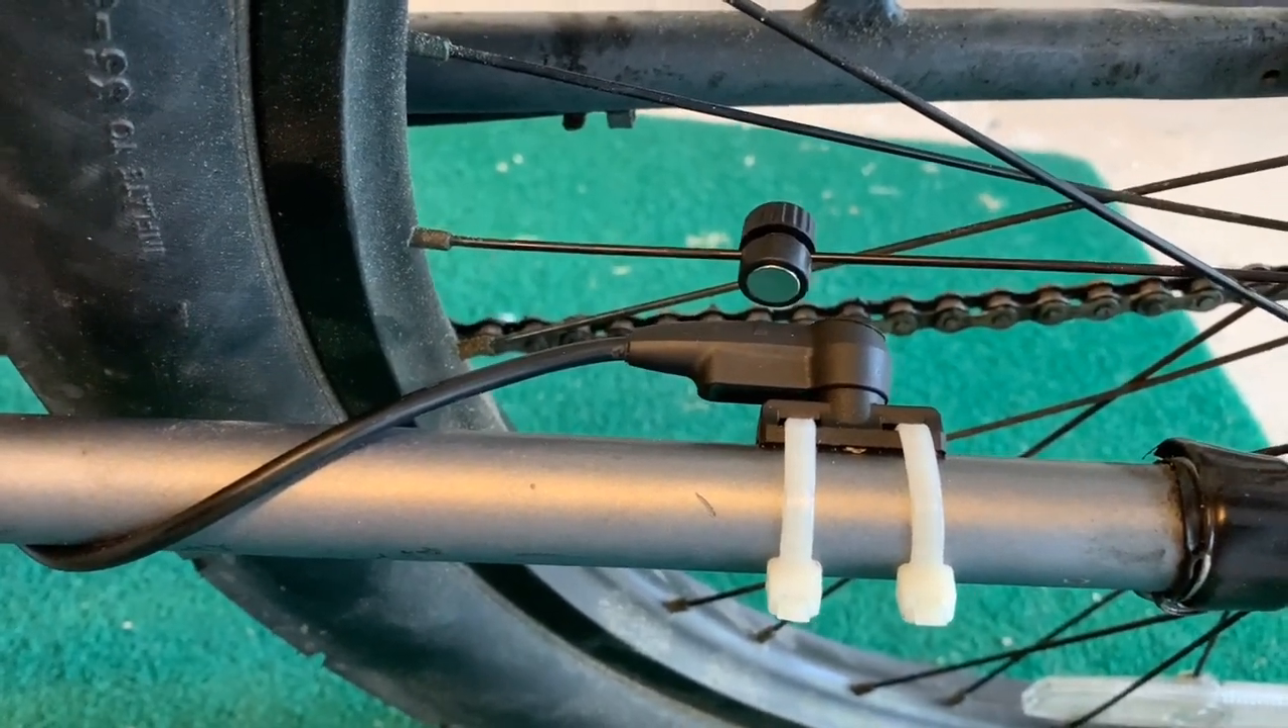So now here's a shot of the magnet lined up with the sensor and that's where you really want it to be.